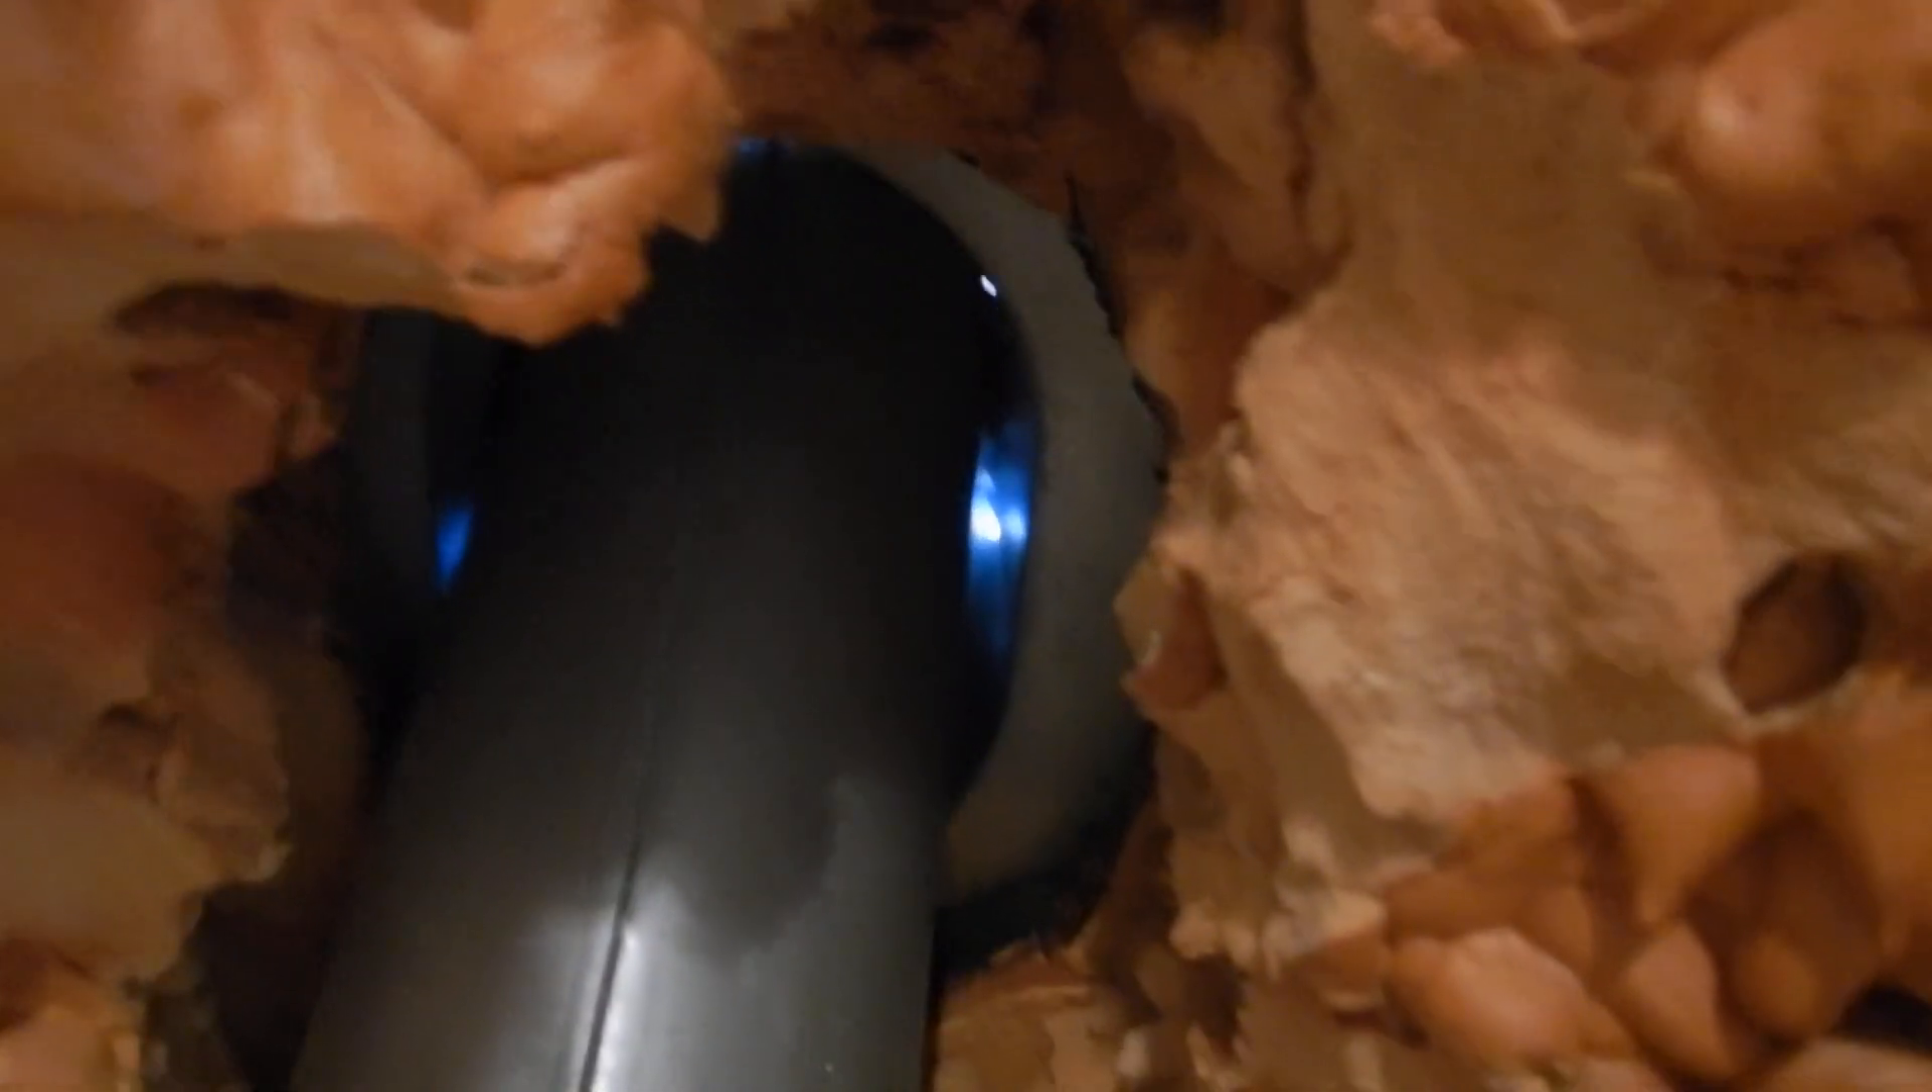We're seeing daylight around the flues.